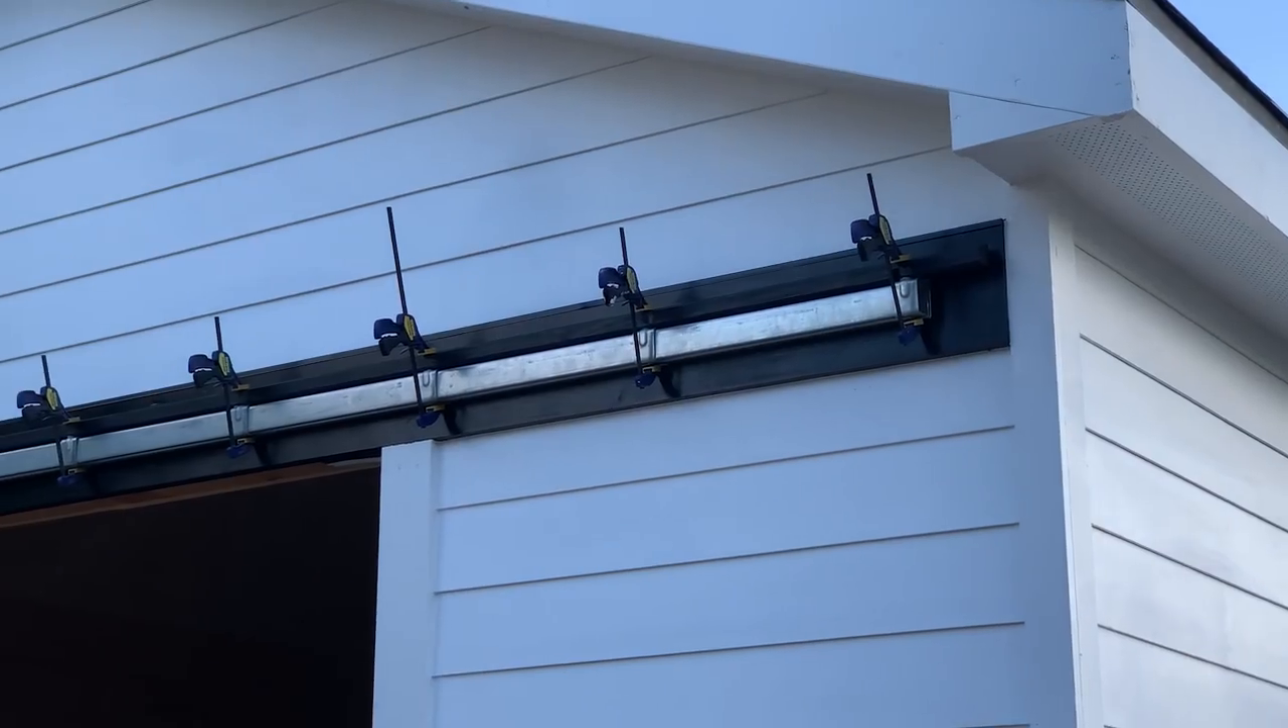I brought the wood up and shifted it to the right place. Then I clamped it down at every bracket, every place where there was construction adhesive.